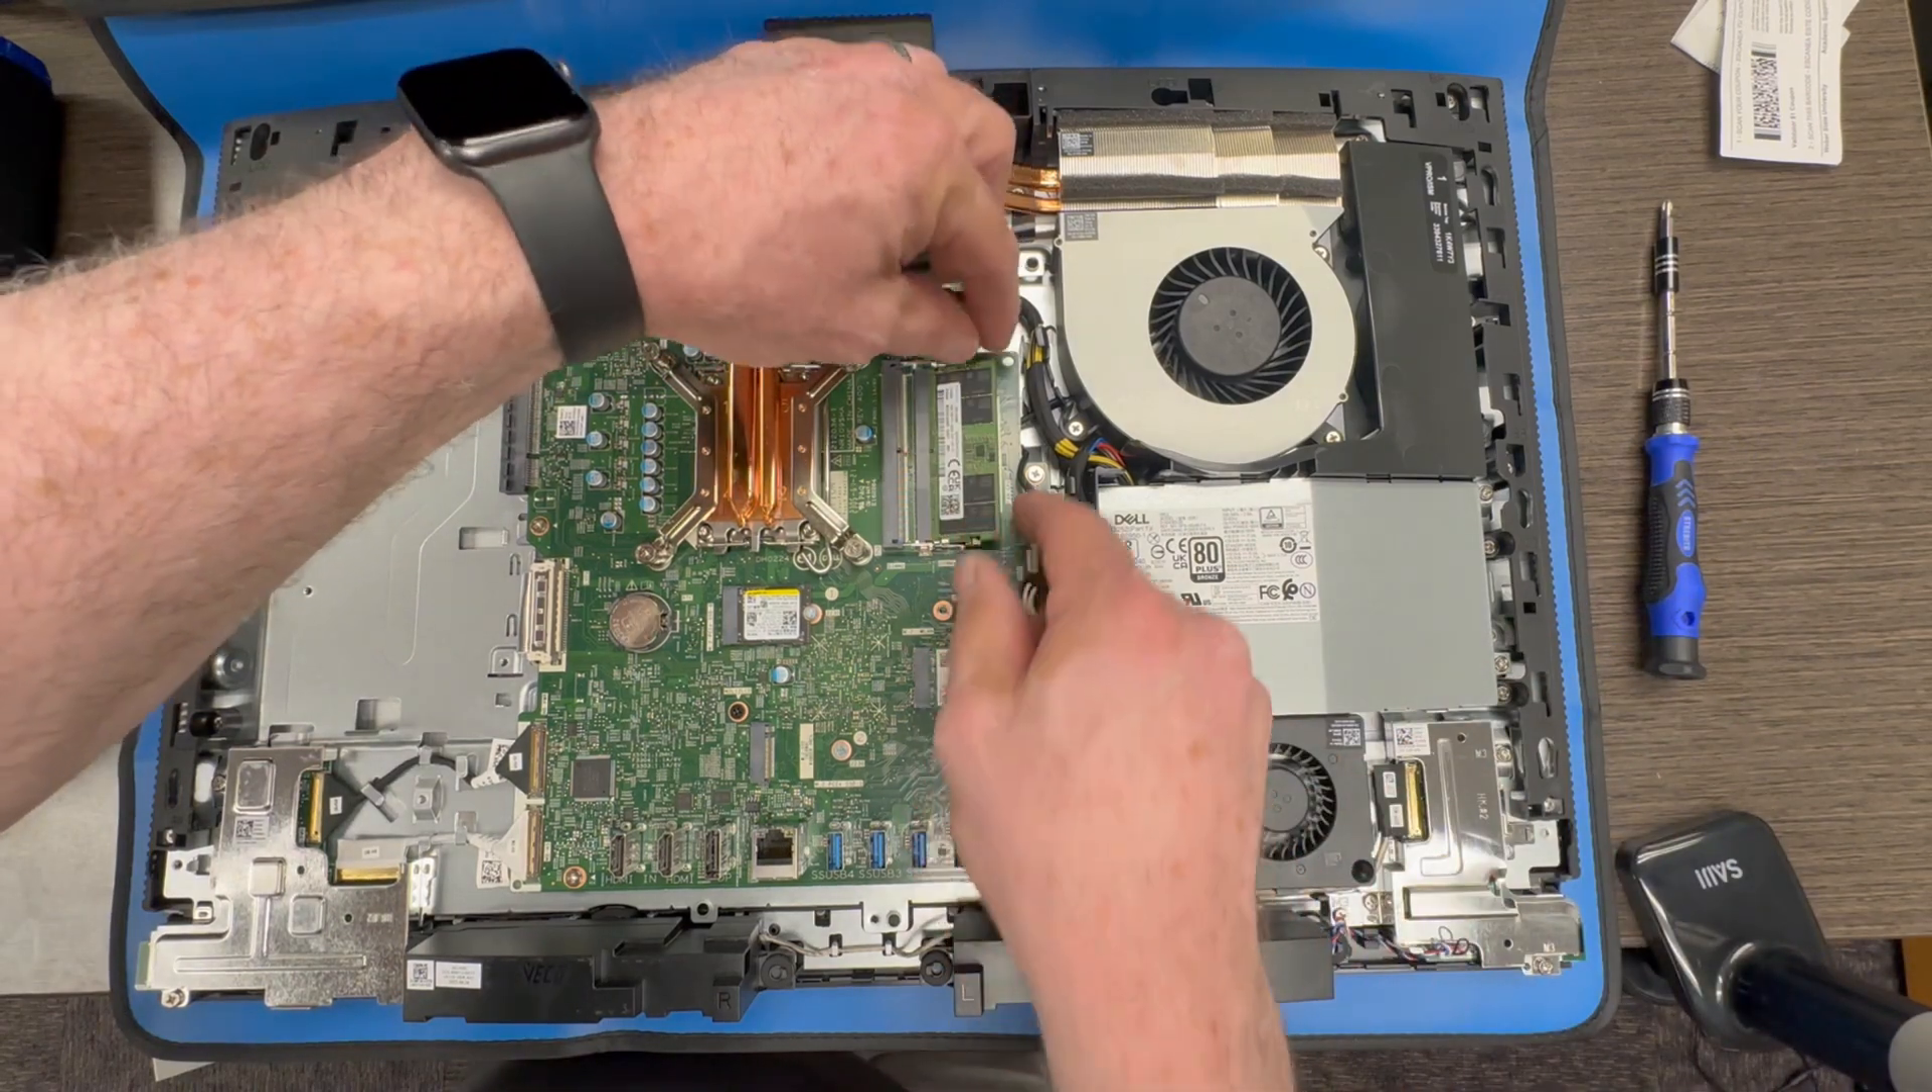Now the entire motherboard is exposed.